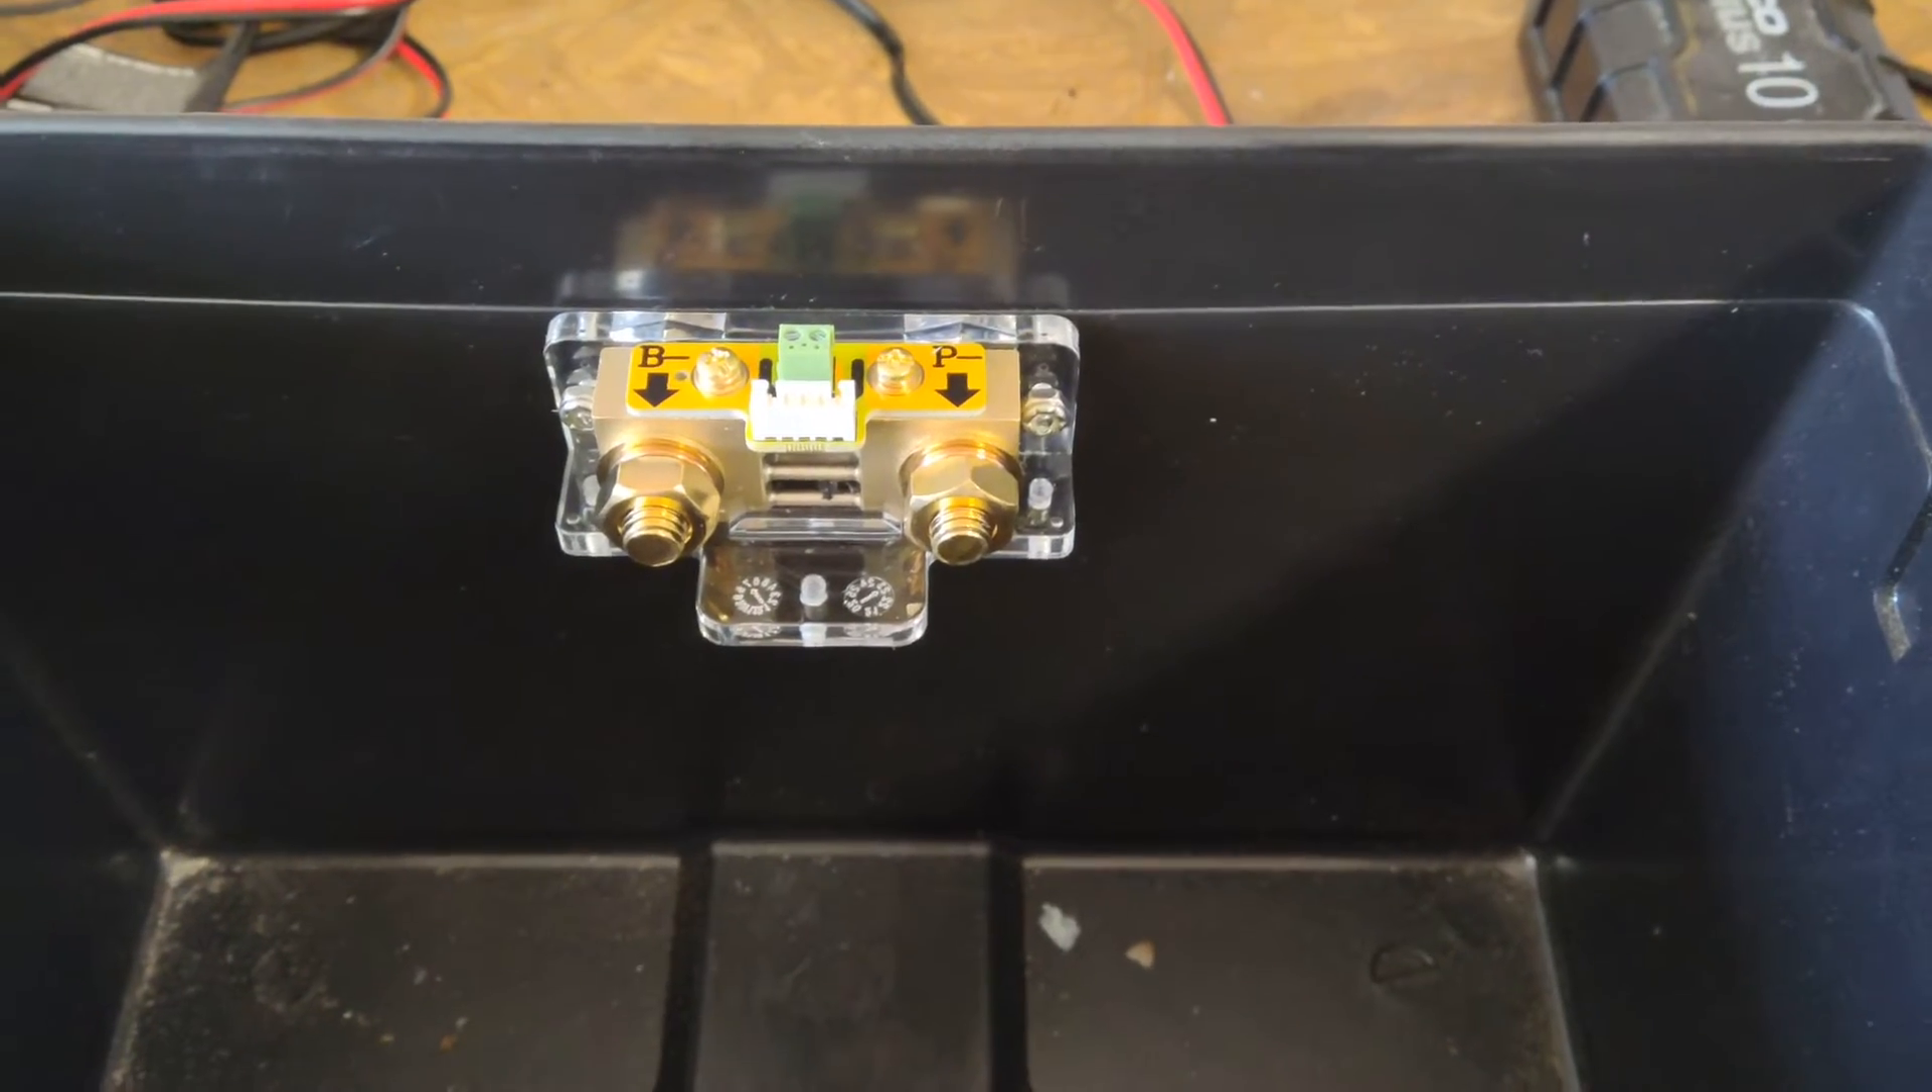This is what the shunt looks like when it's installed on the box.